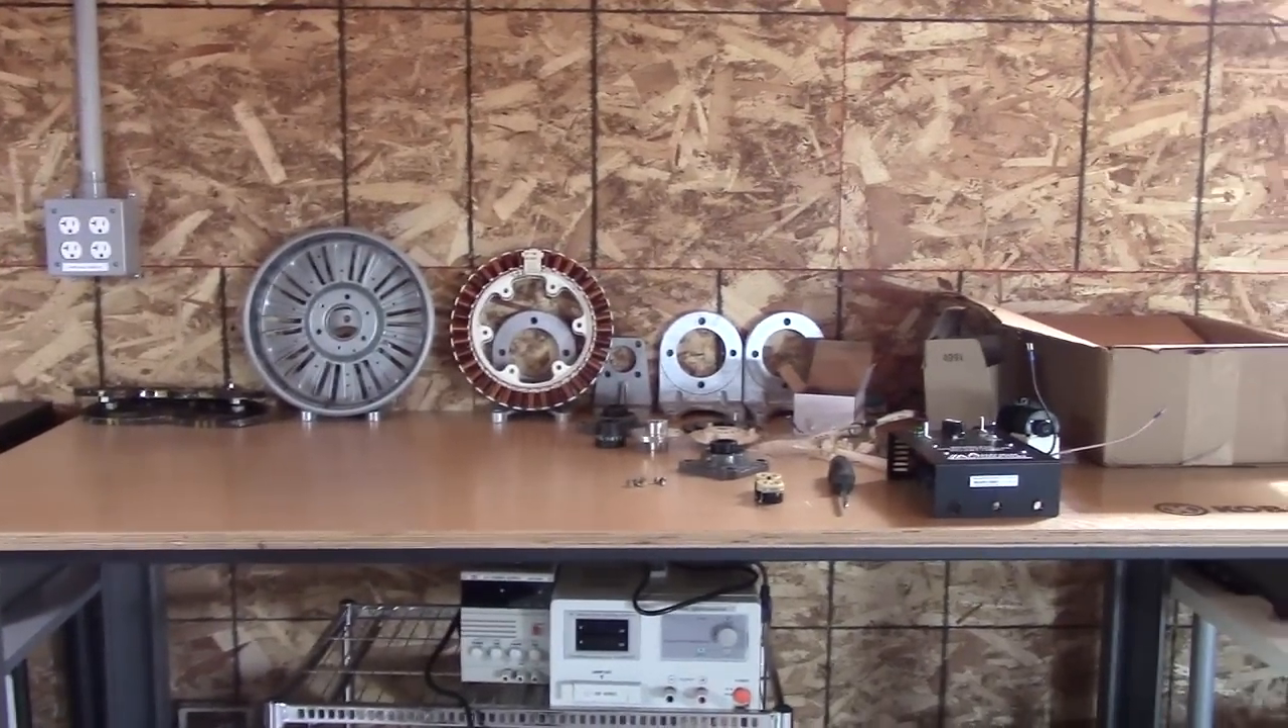This is the motor we're still waiting for parts to put together and waiting here is unbelievable.